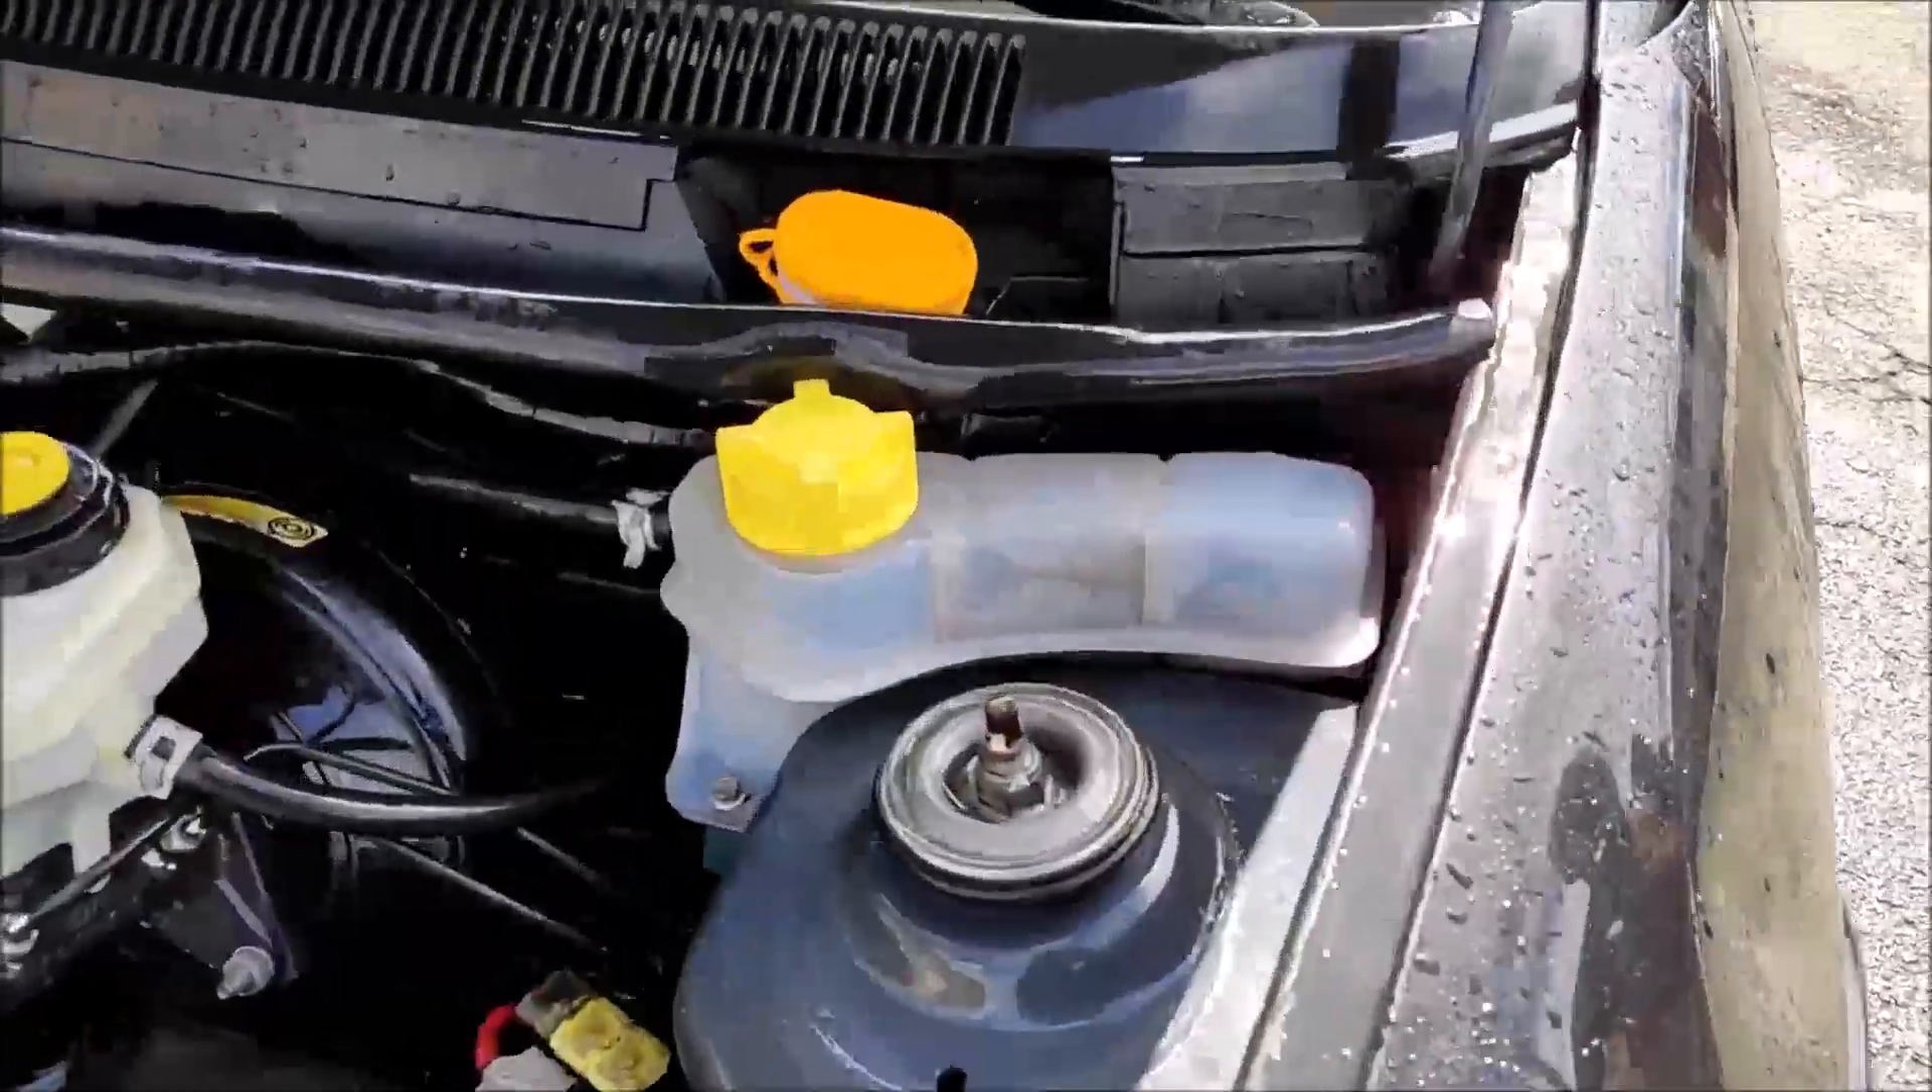Já instalei aqui o reservatório de novo.